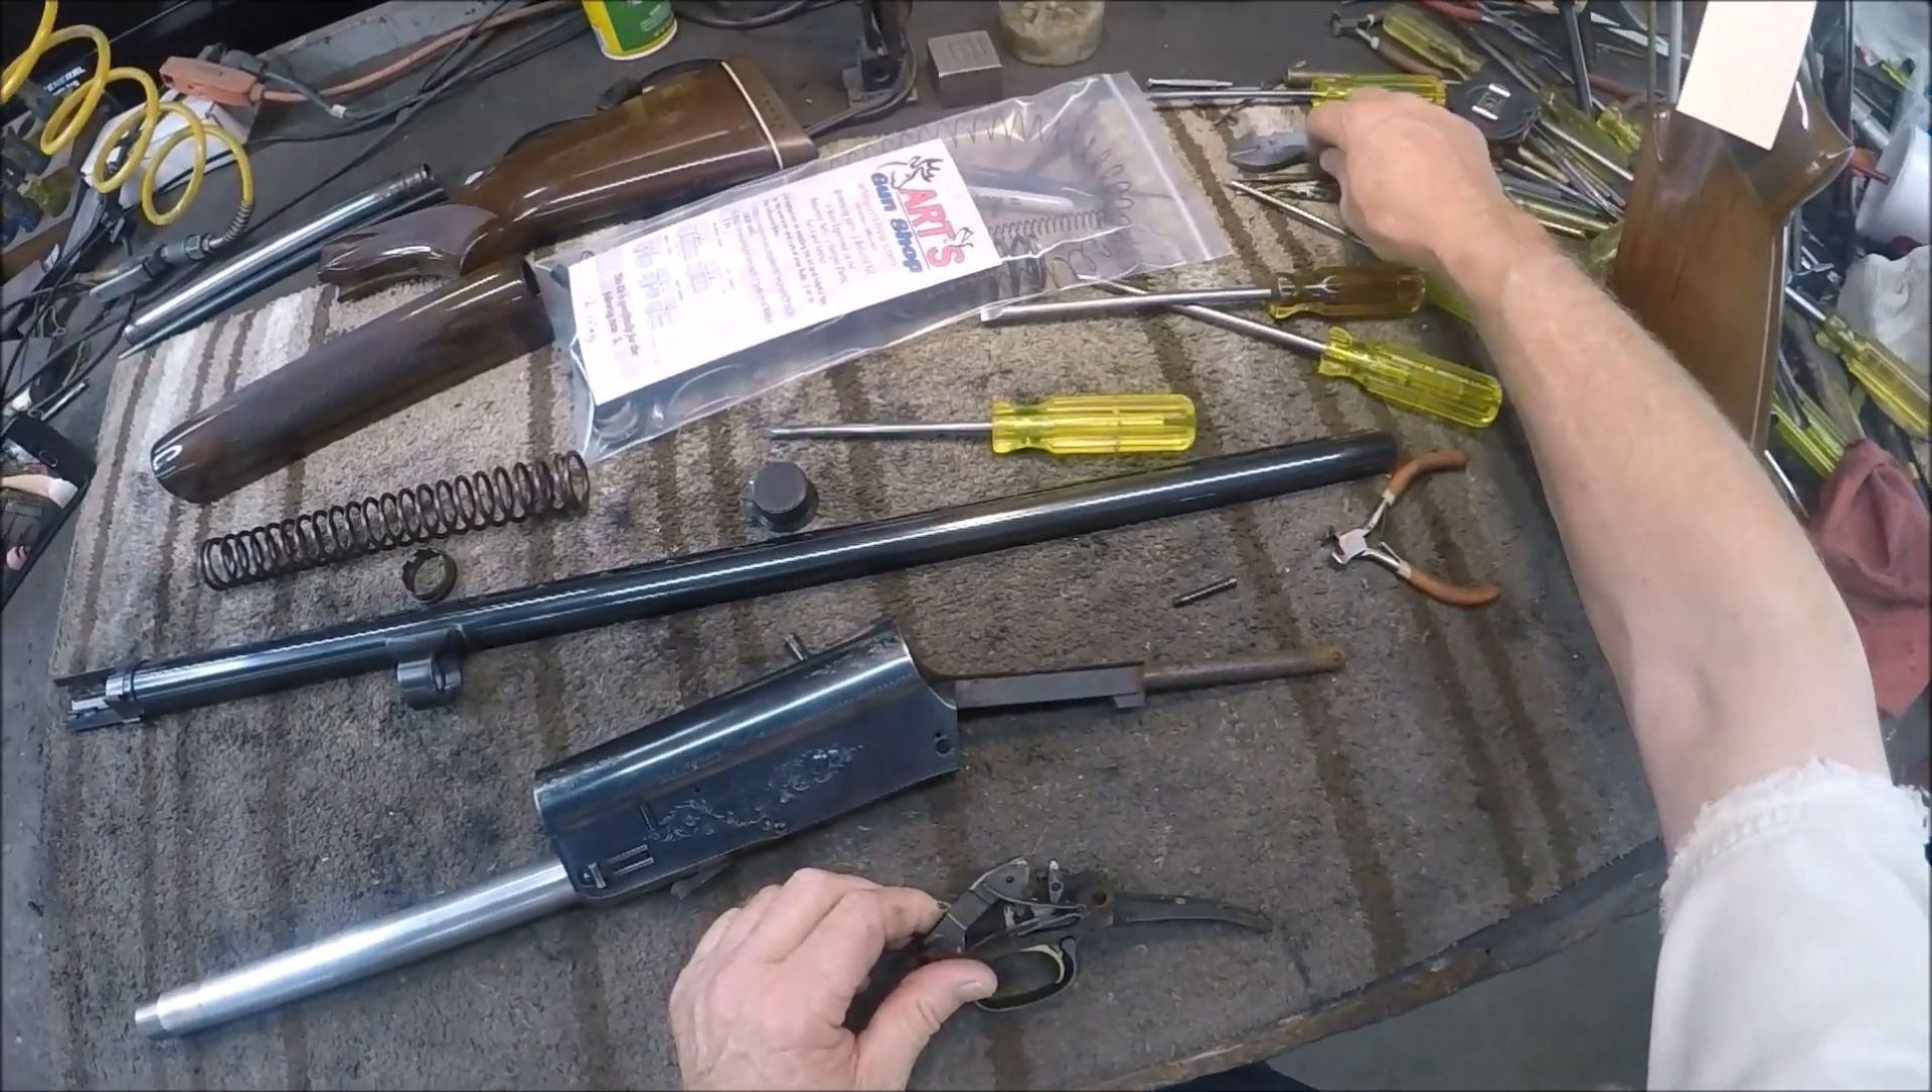All right, so here's our trigger plate removed.